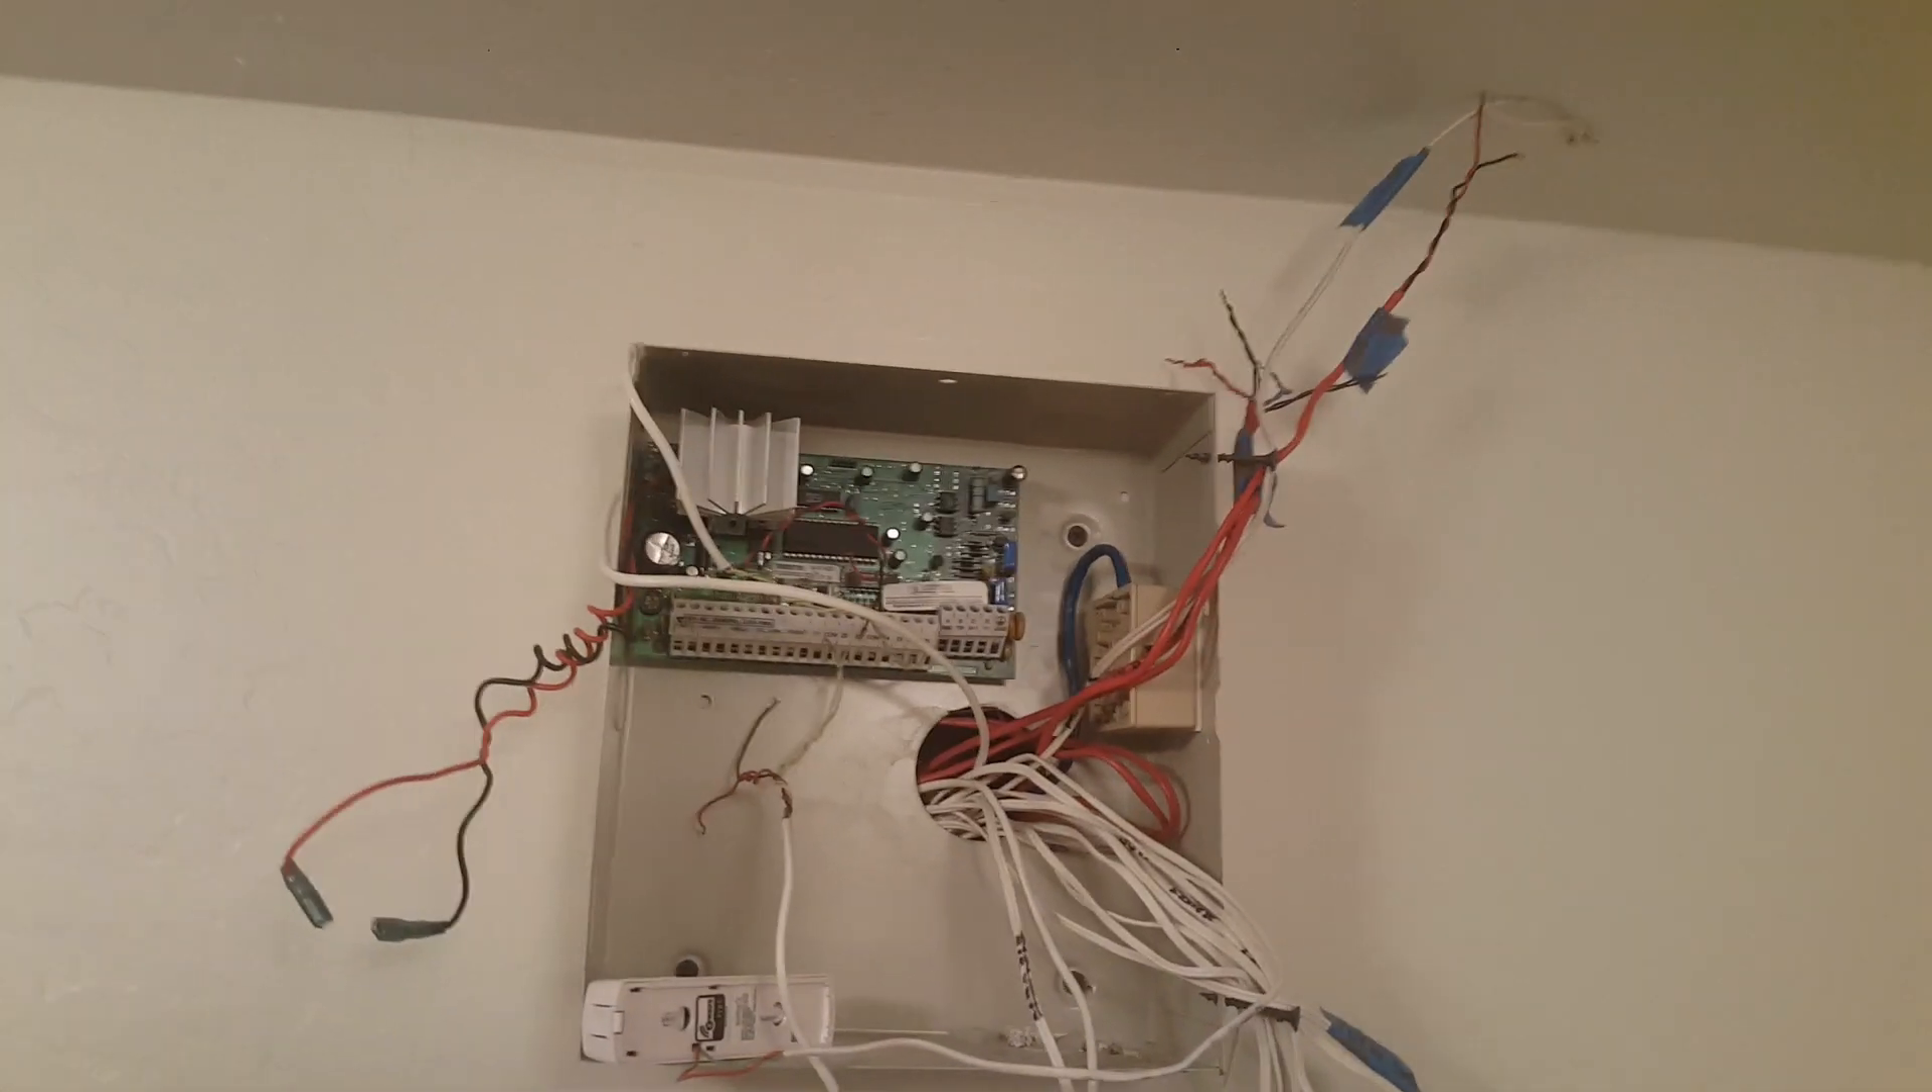You can see I remove the cover to the alarm panel.